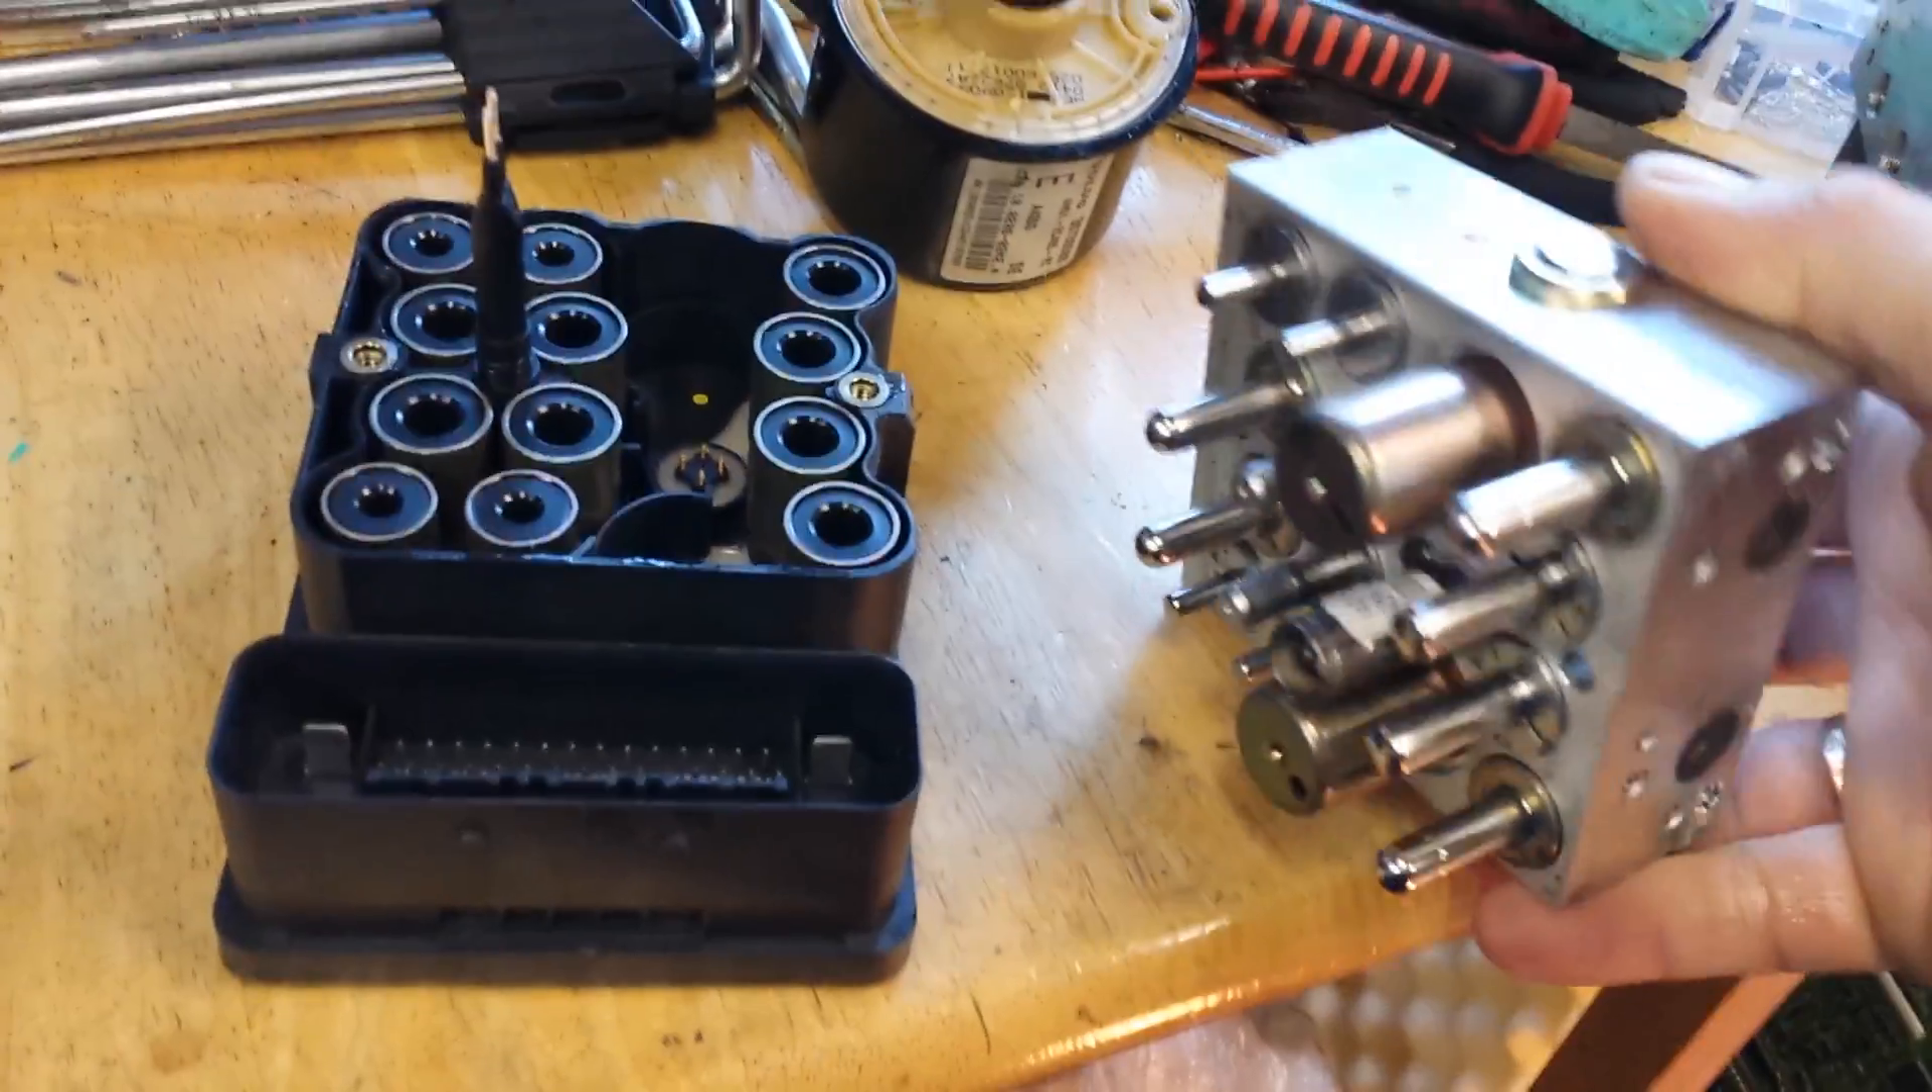So there you go the hydraulic module comes off.